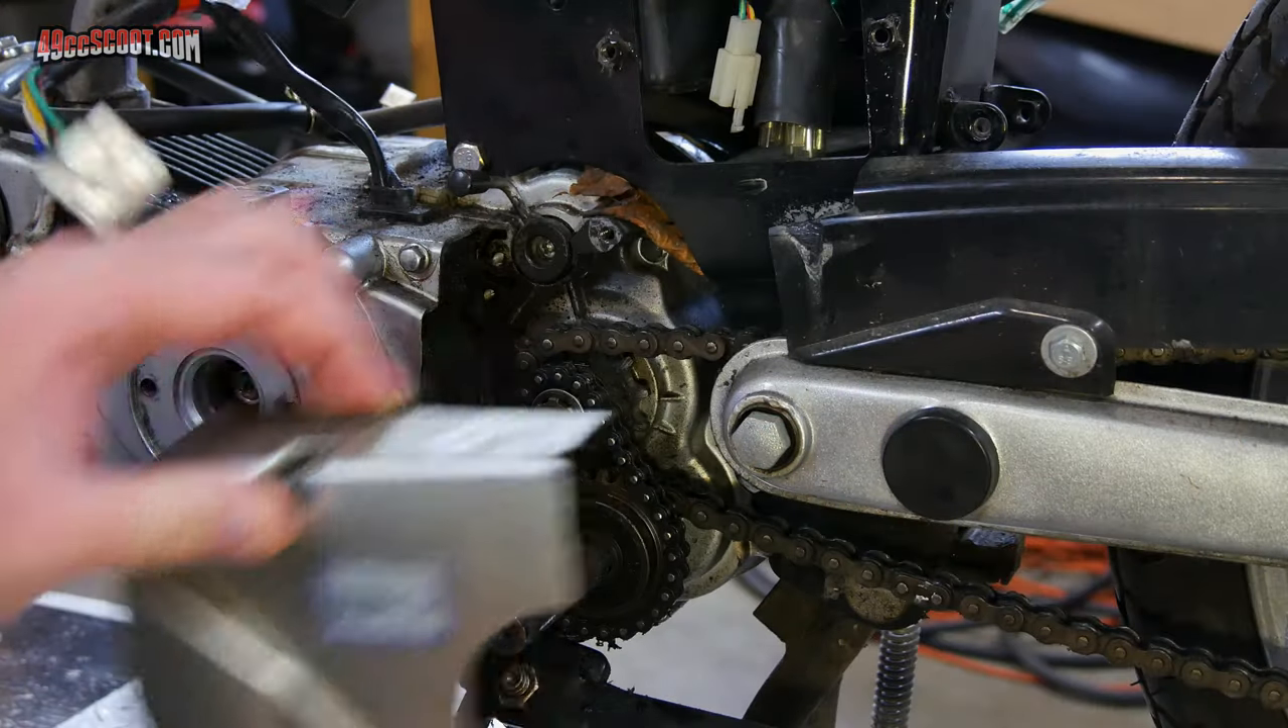But I've still got a chain attached and that has to come off before I can remove the engine.